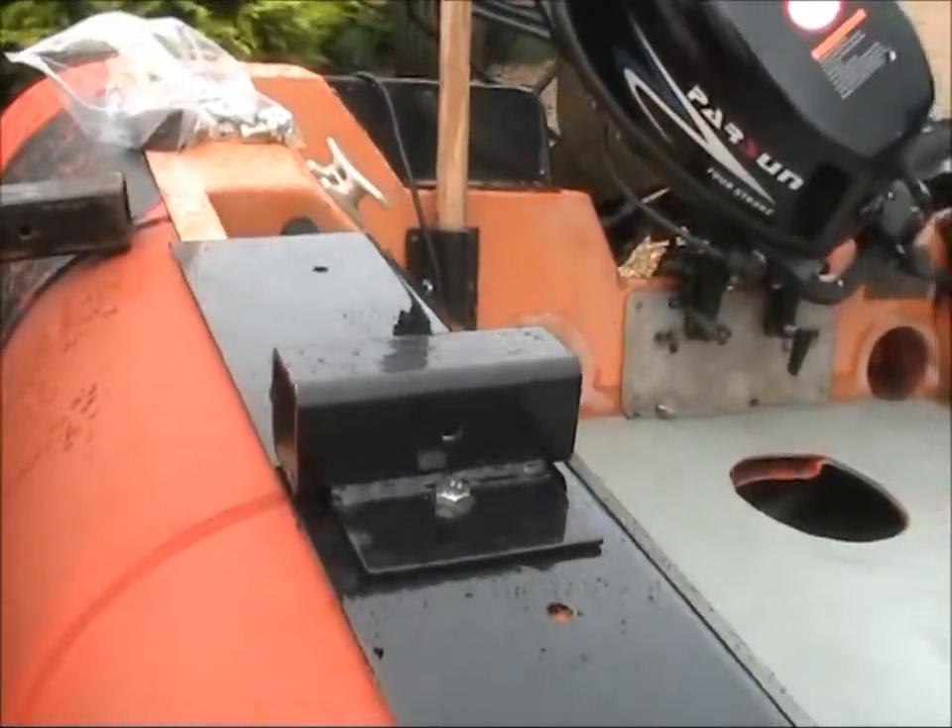So I've mounted the receiver on.